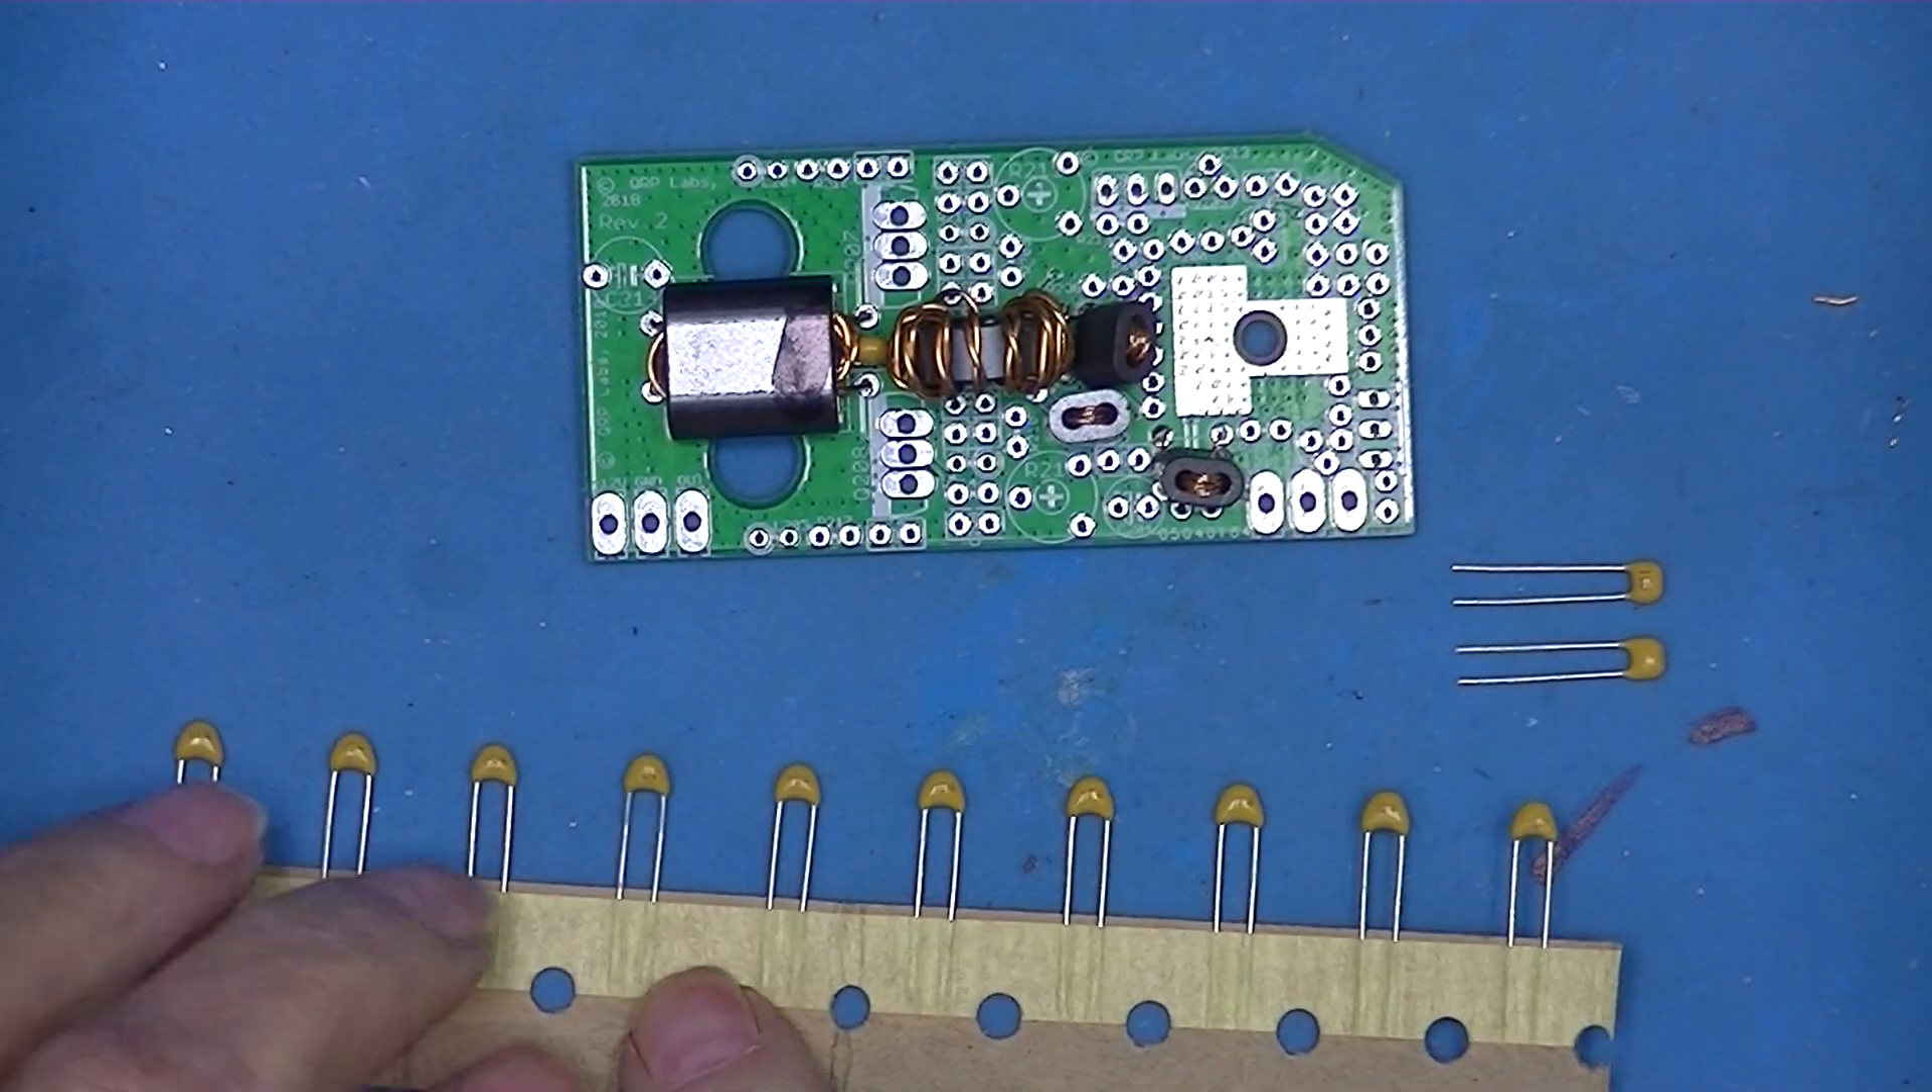At this point we're left with 12 capacitors.